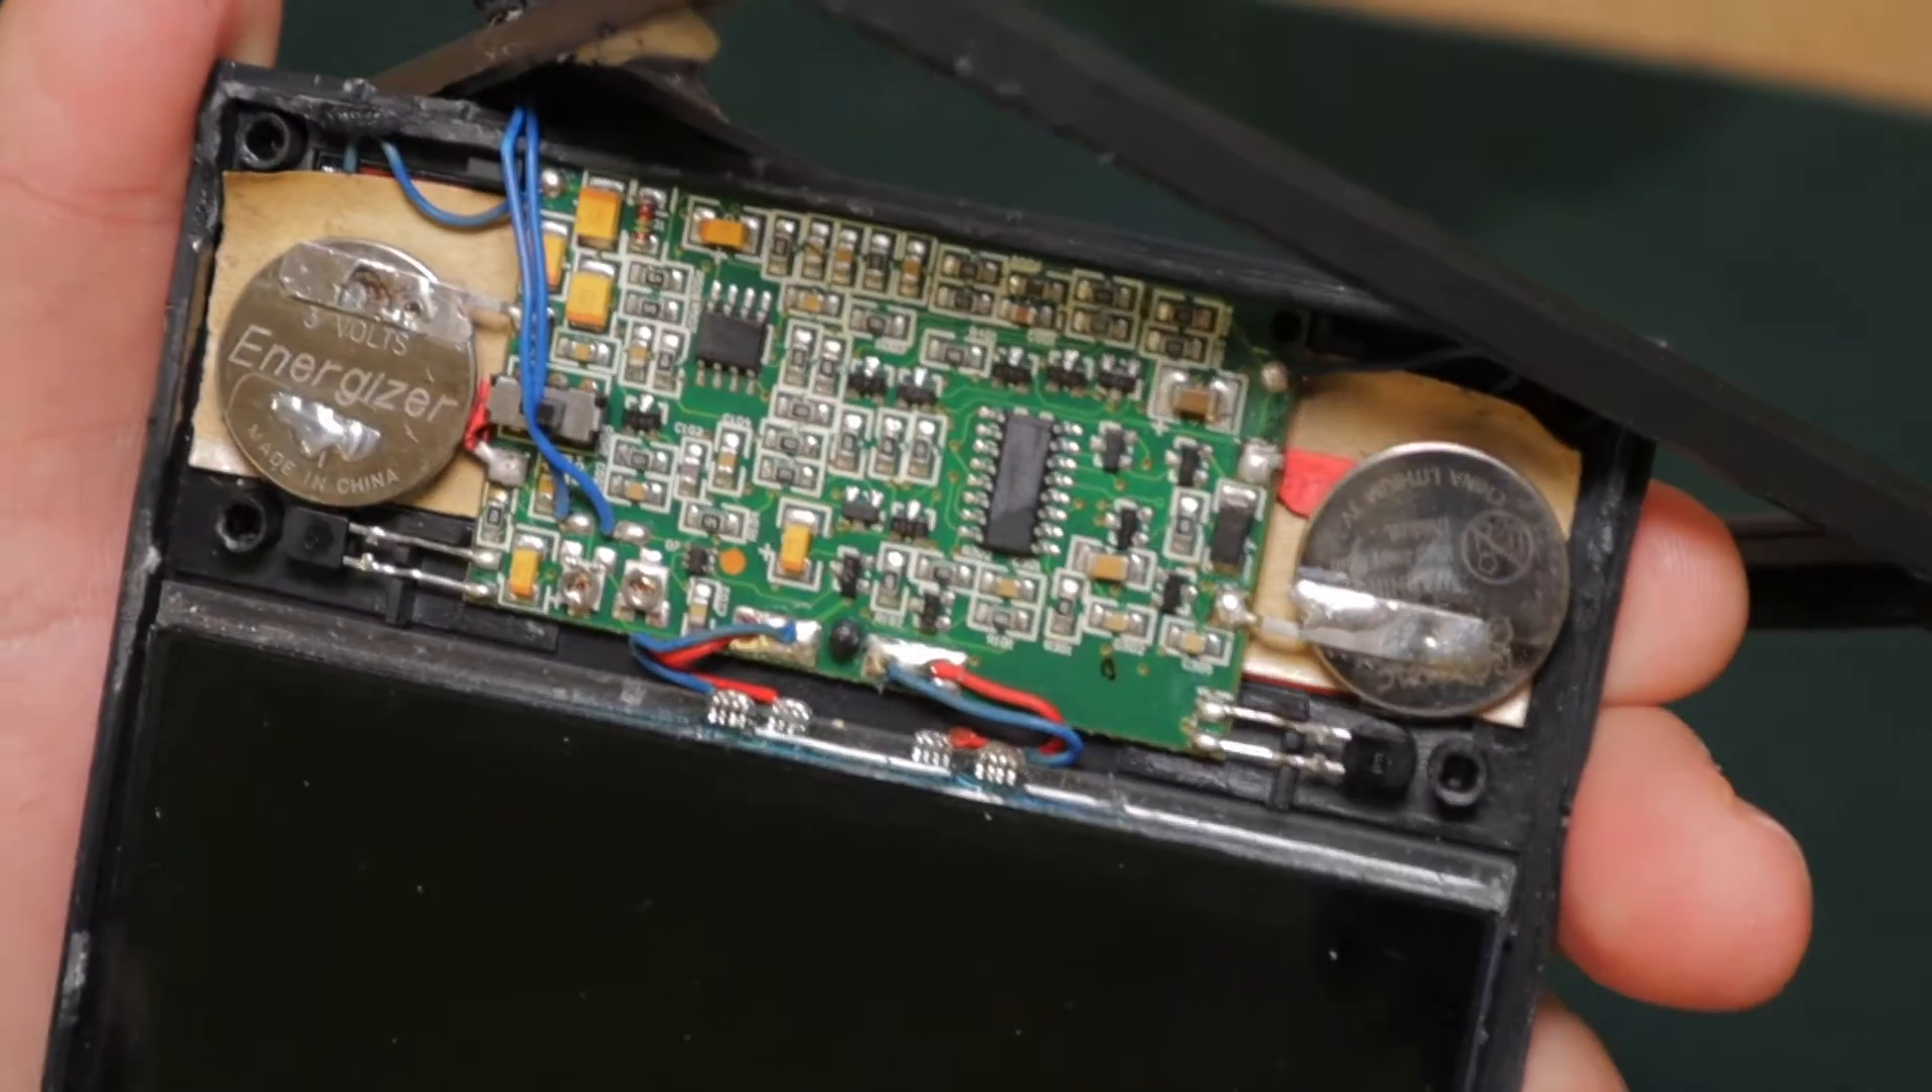So you can see I've got the two batteries and I've soldered these in and that was really difficult to do.